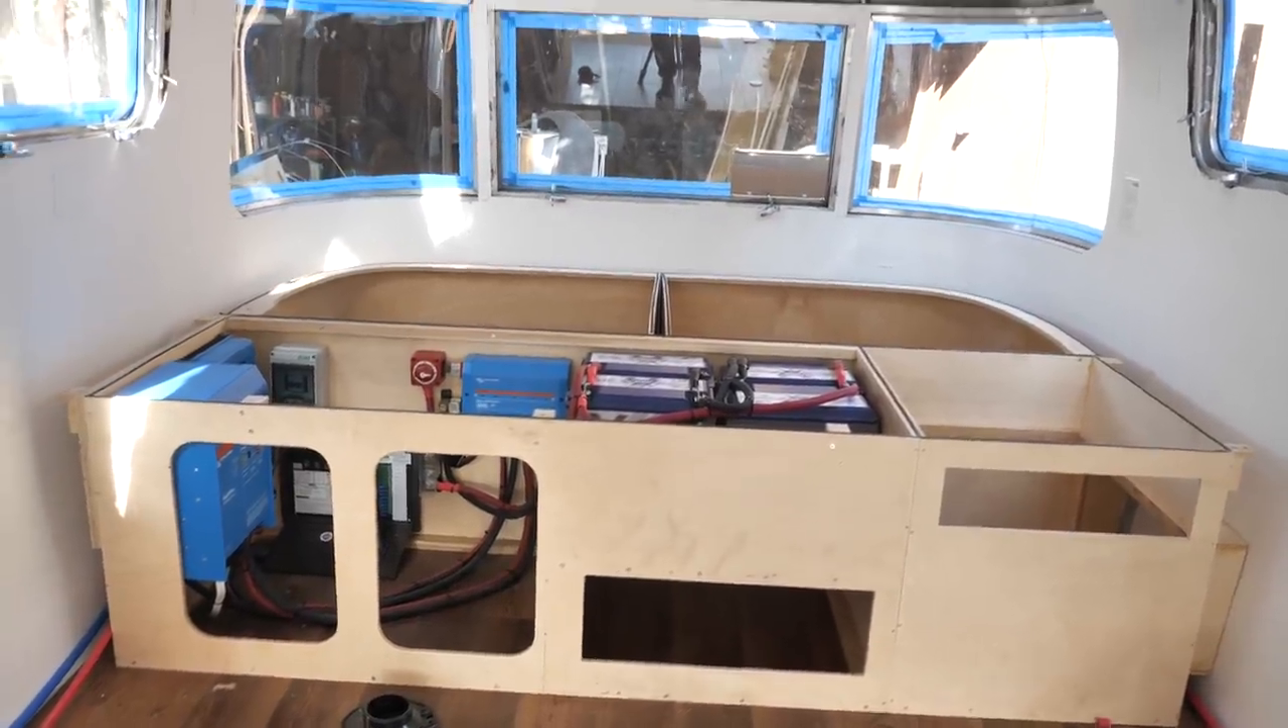This is basically the four boxes all done. Obviously we've got the electrical all installed as well.